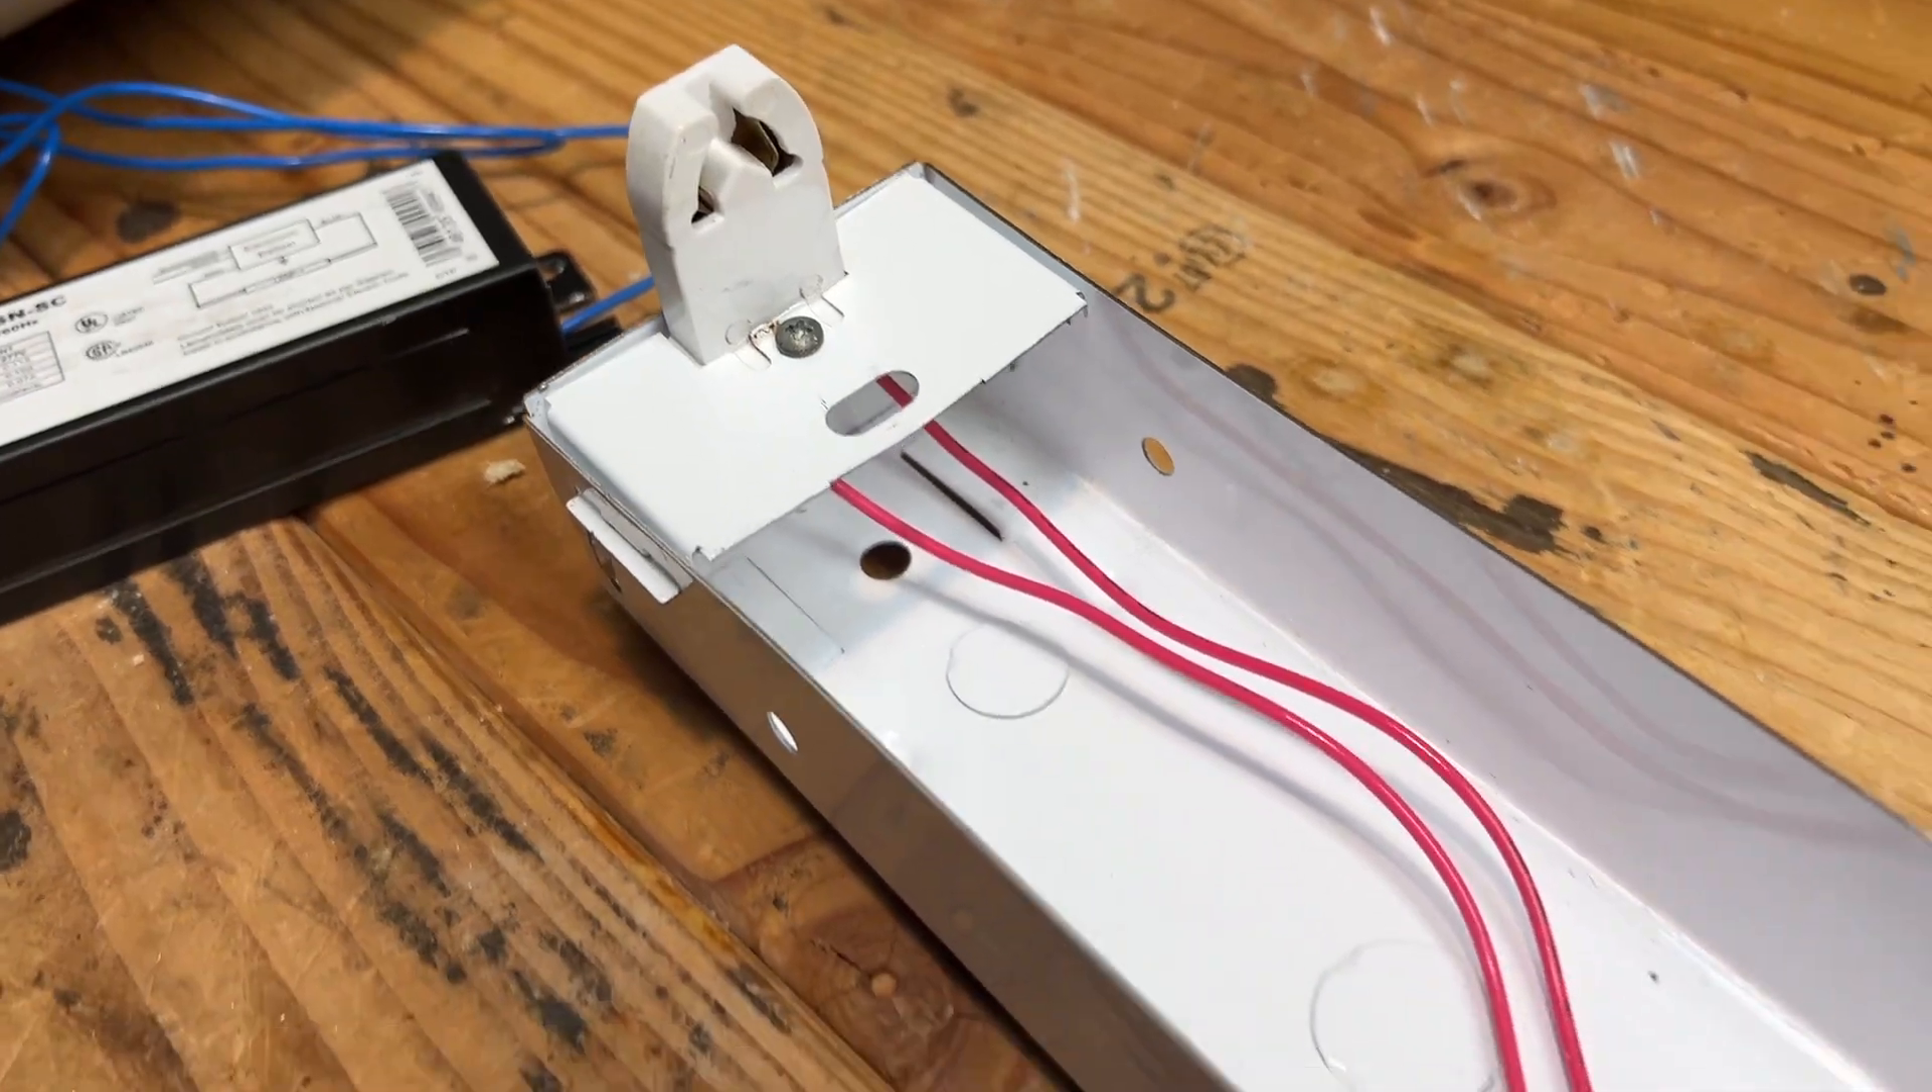We got our old ballast. We got our new socket in place.